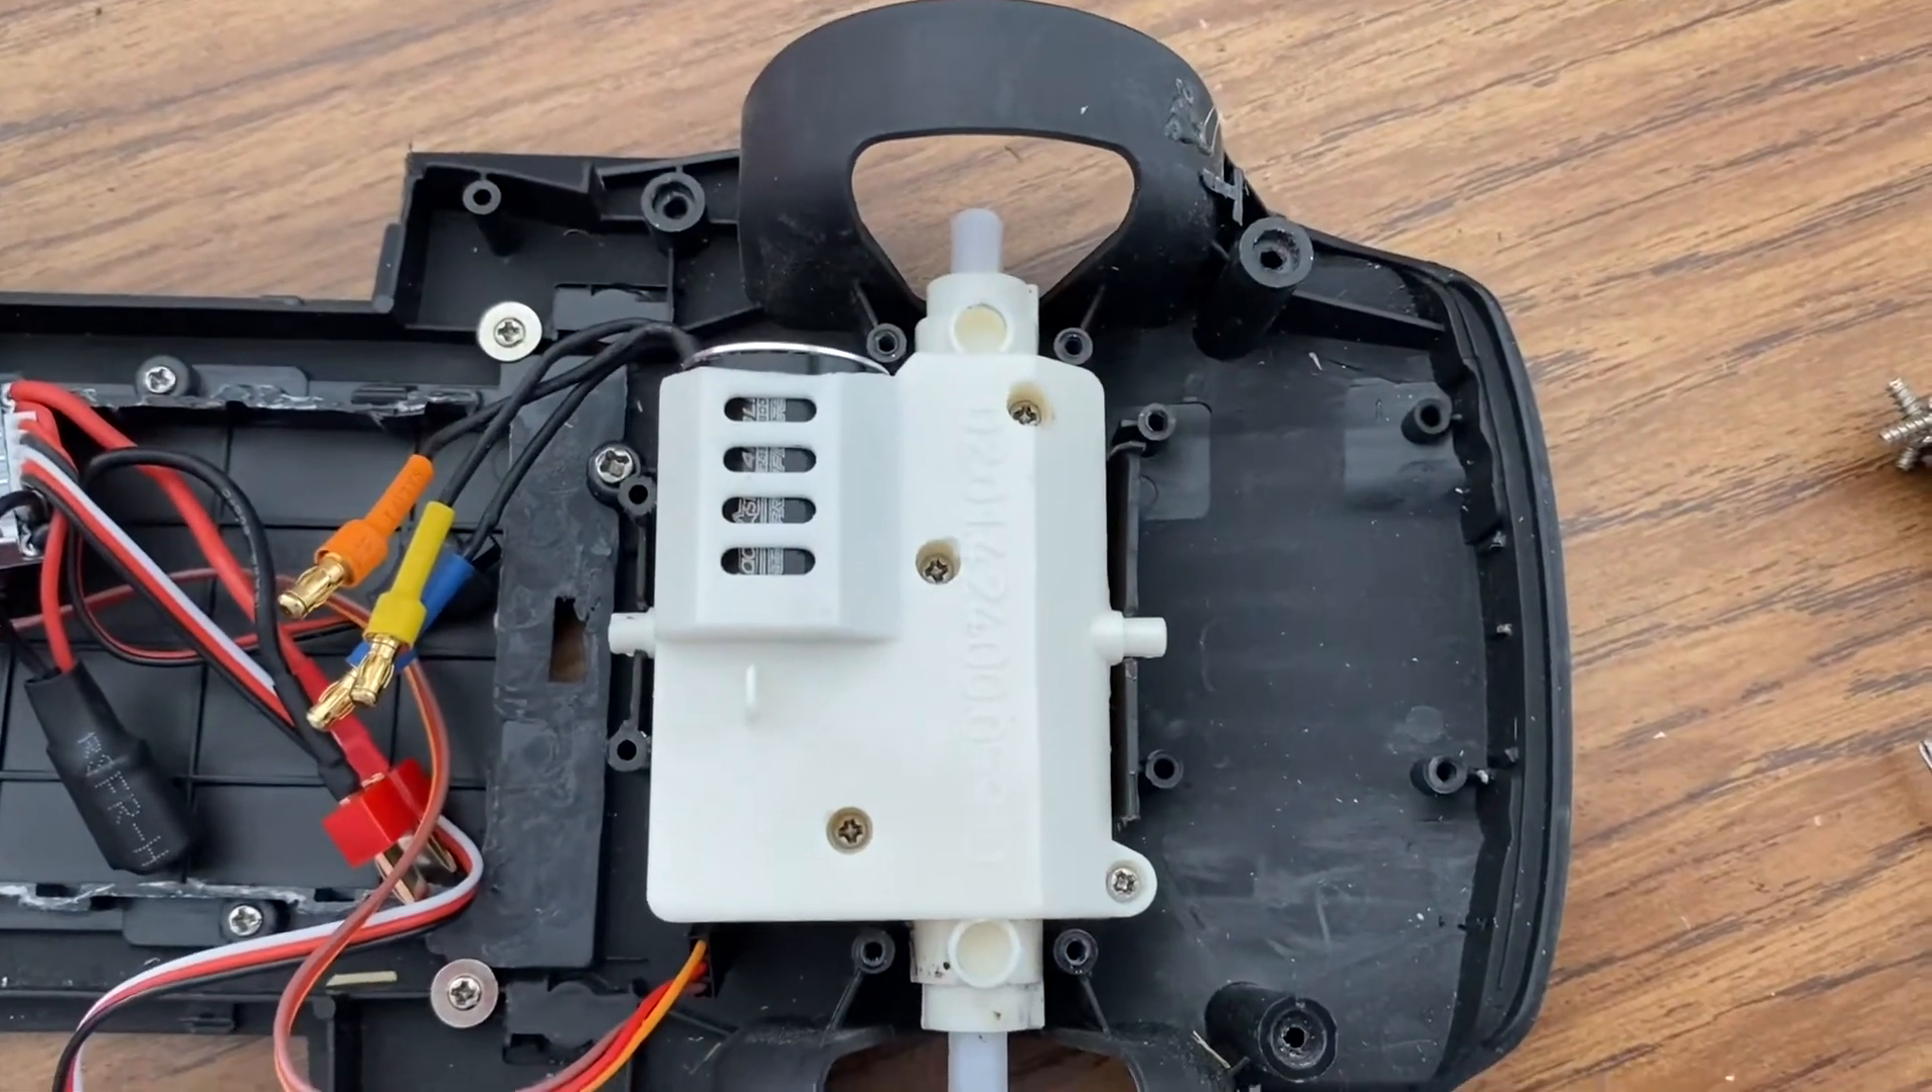Okay, I've got the screws back in the gearbox.